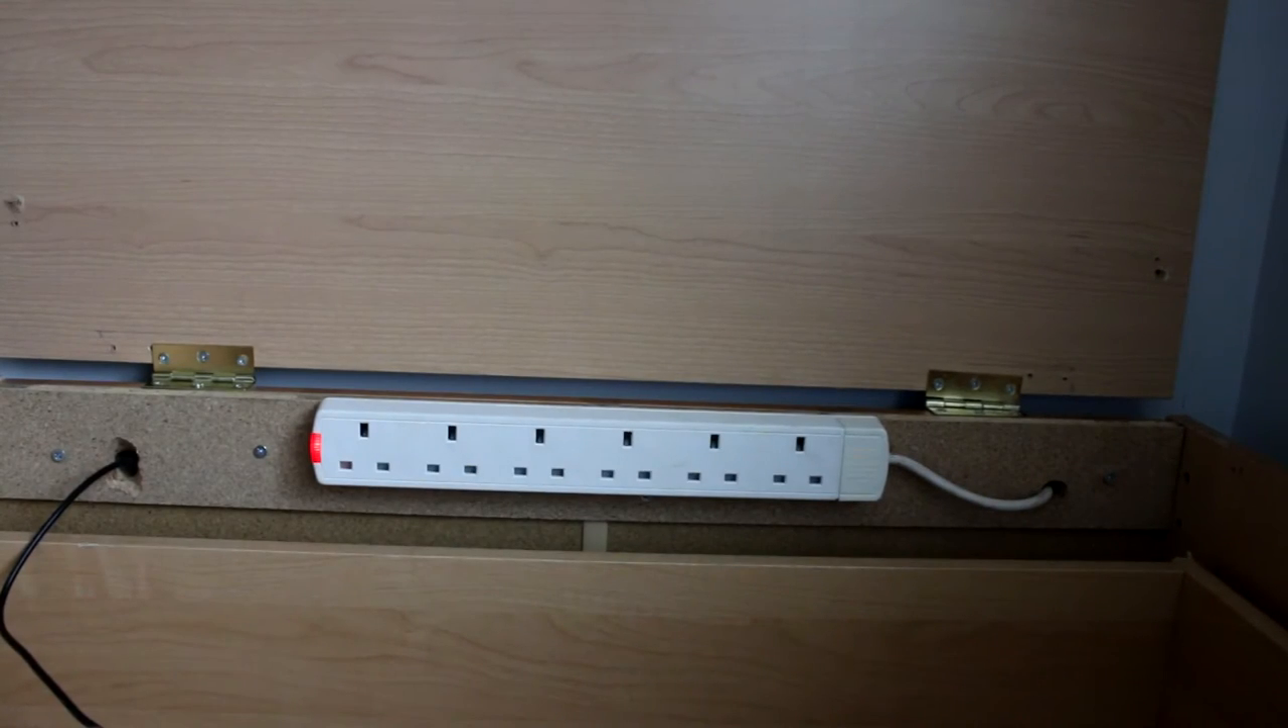There is the power strip all up and mounted.